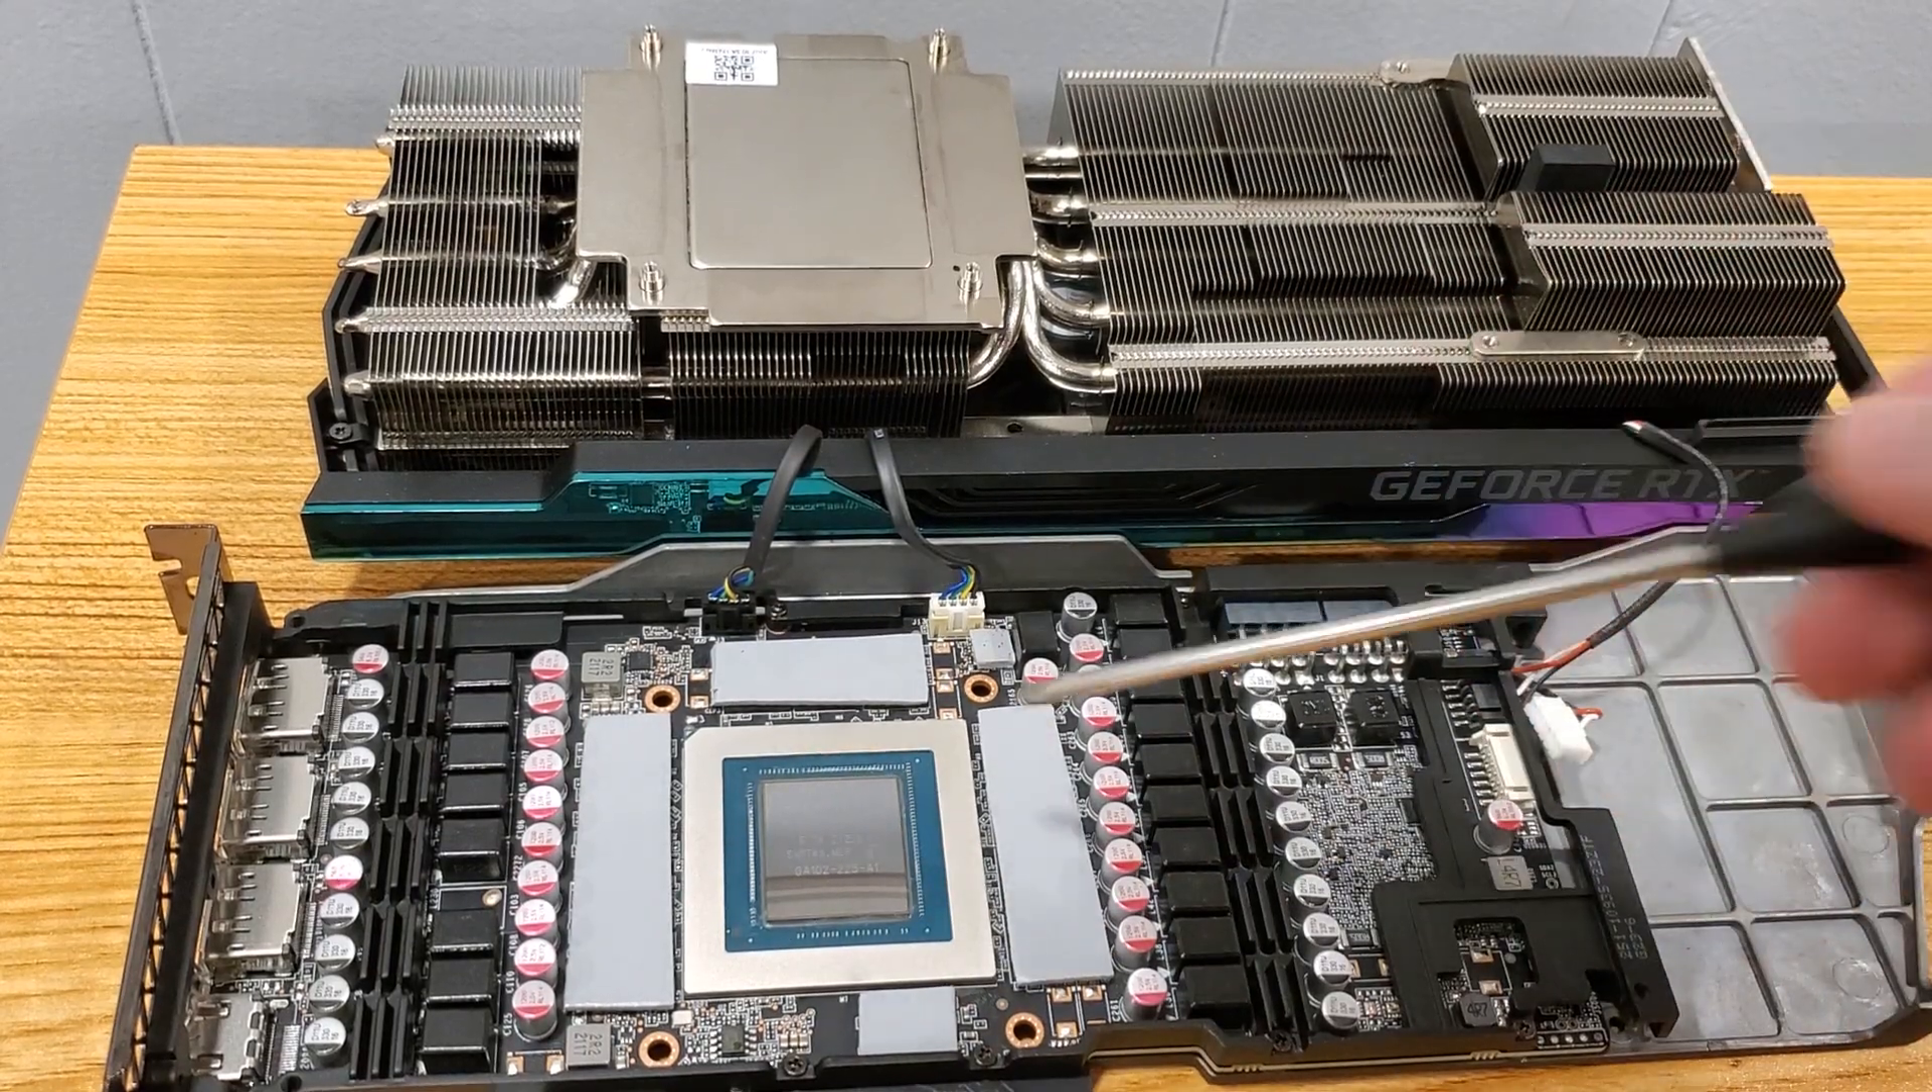All of our thermal pads have been replaced and installed.